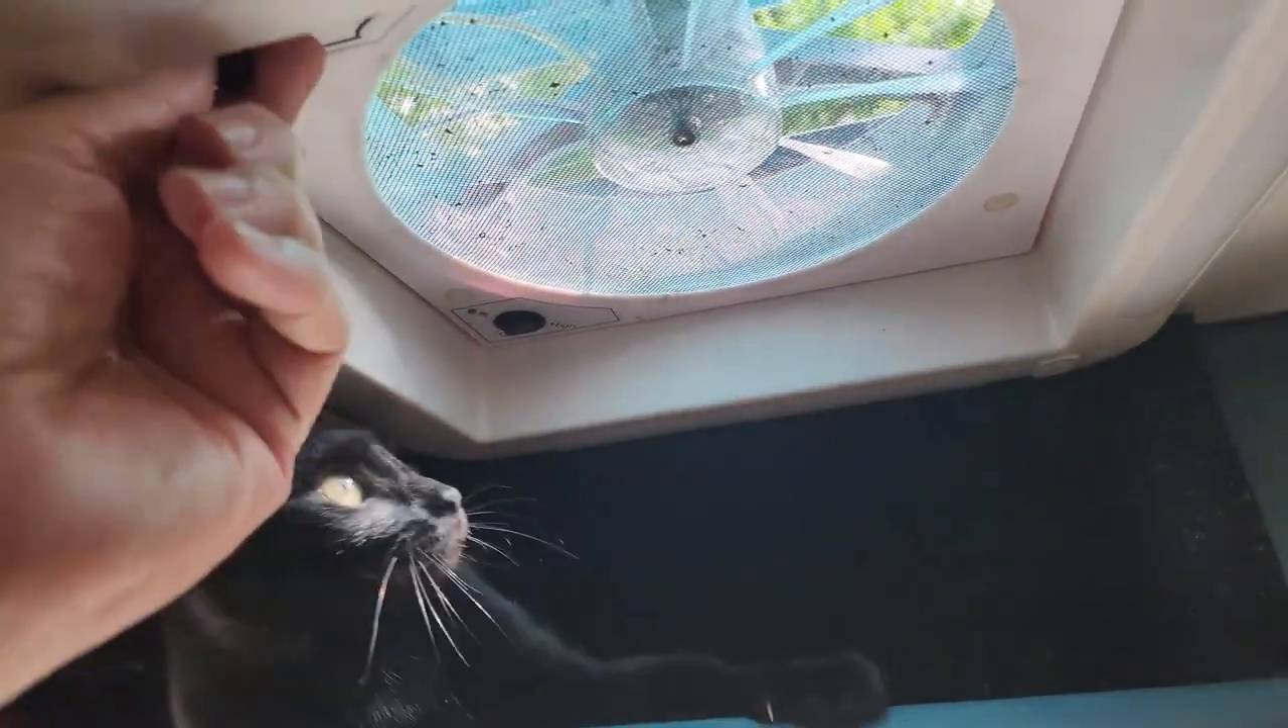Well, I got the fan in.